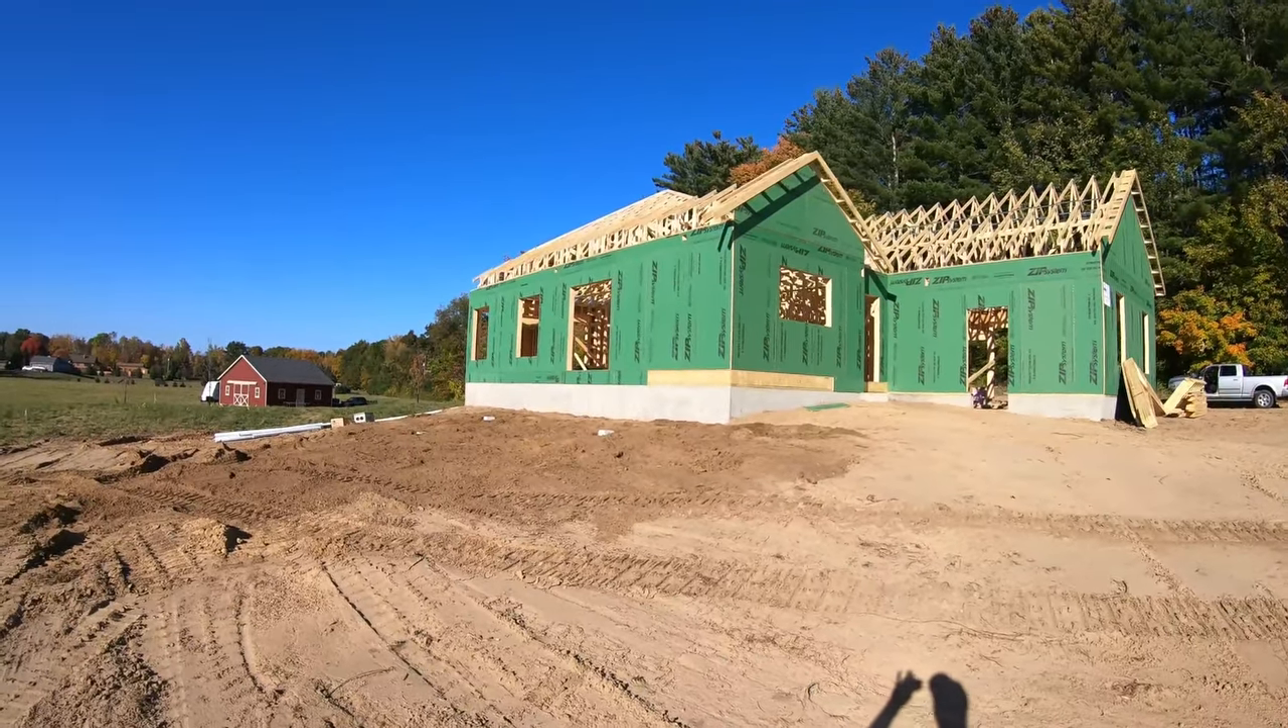There's the house all framed up.